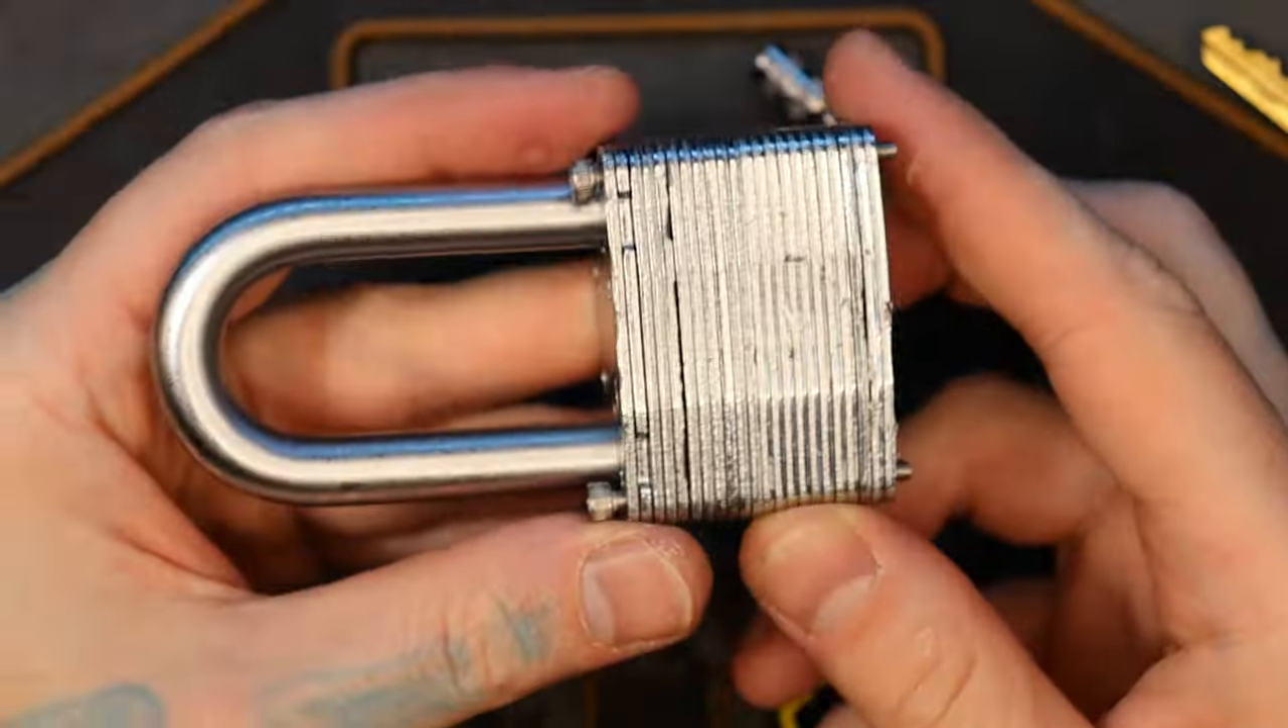Now our padlock is back together and functional.